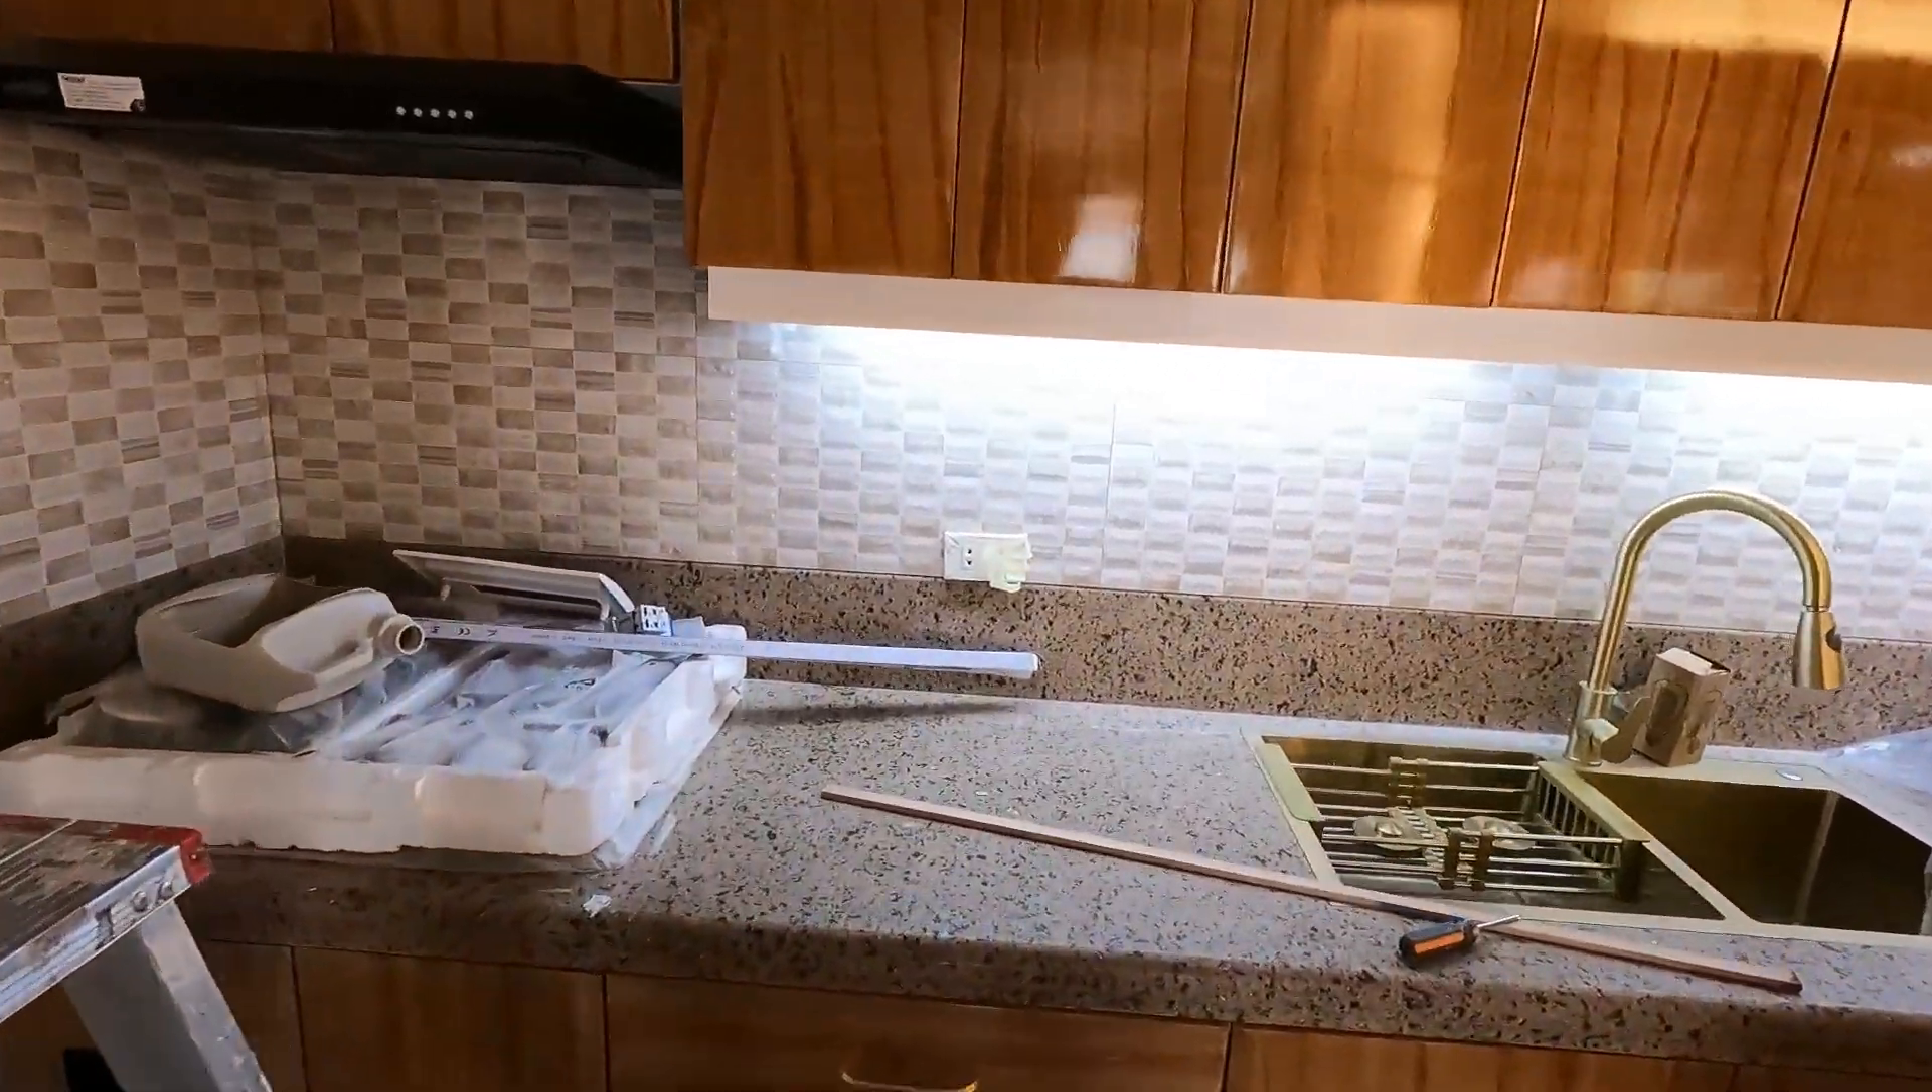Naikabit na po Yung kanyang Overhead Na ilaw.